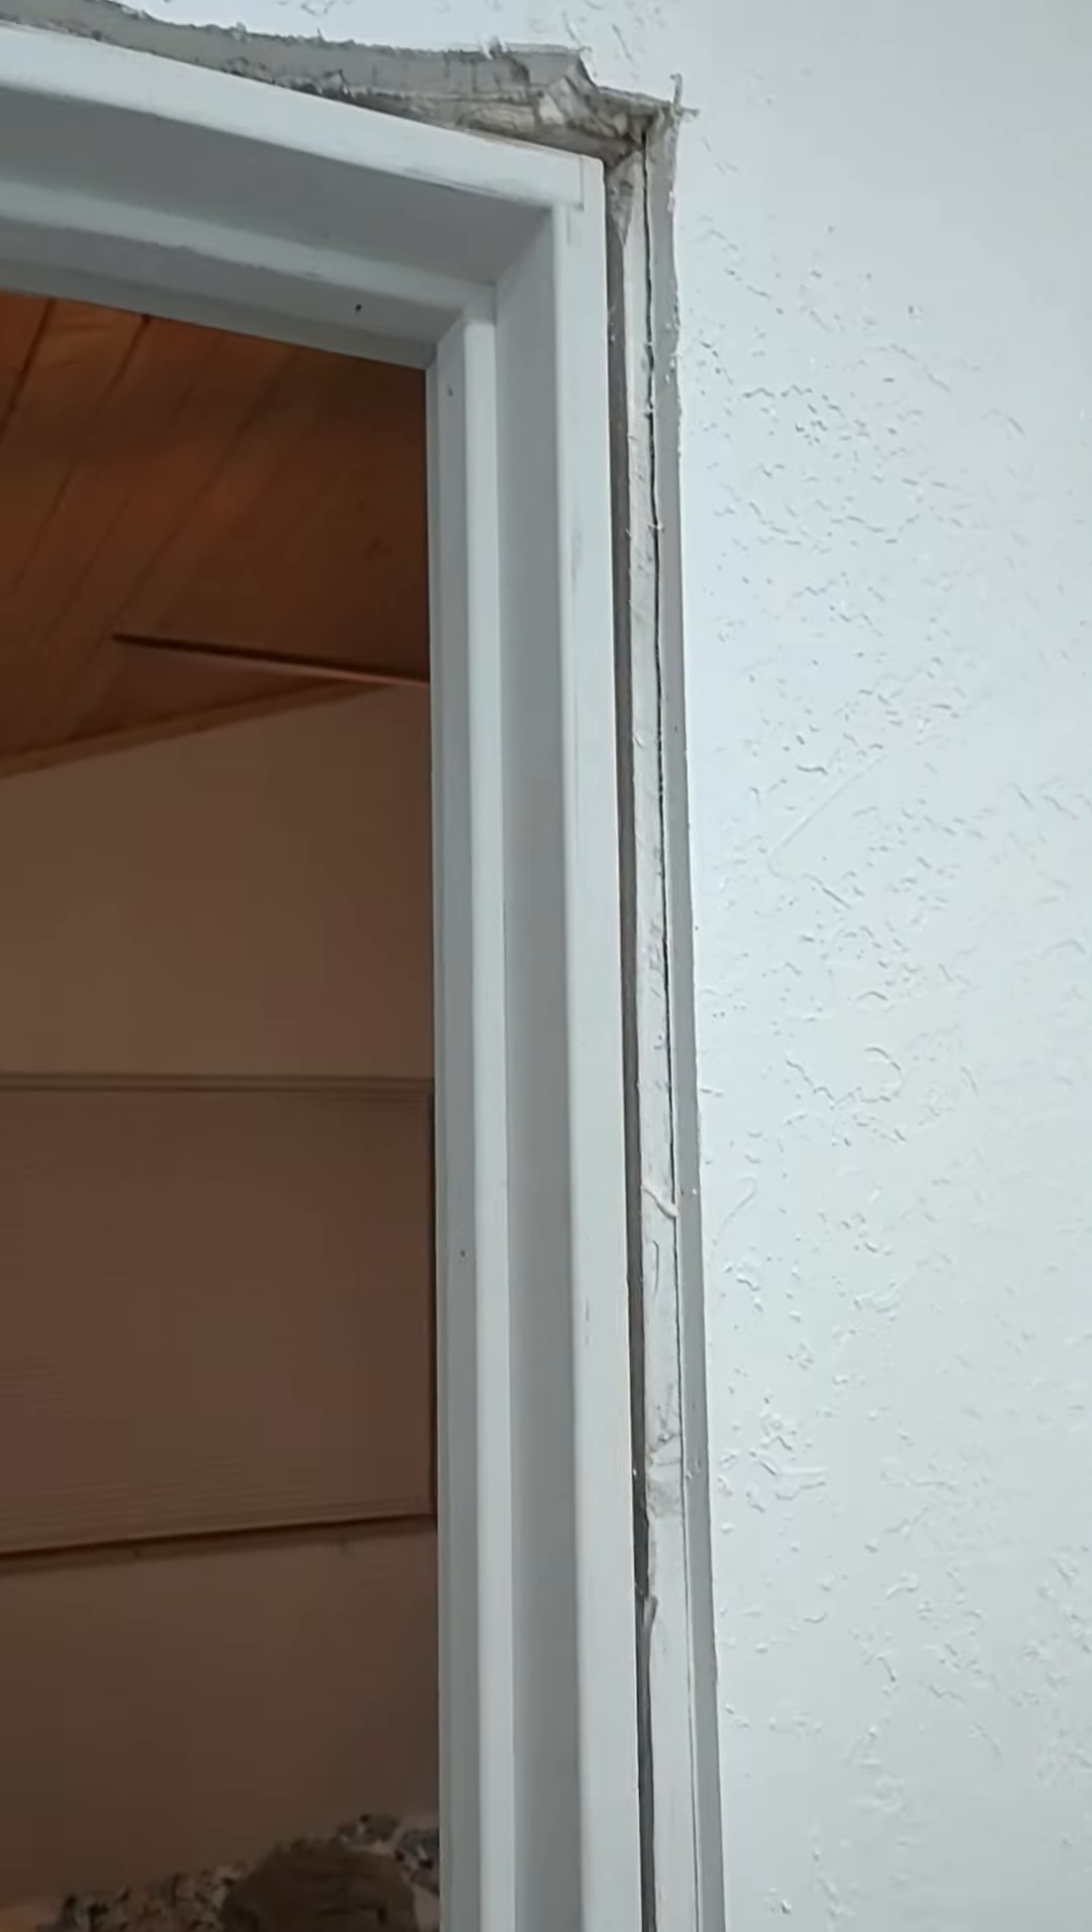I still have to trim out this door.